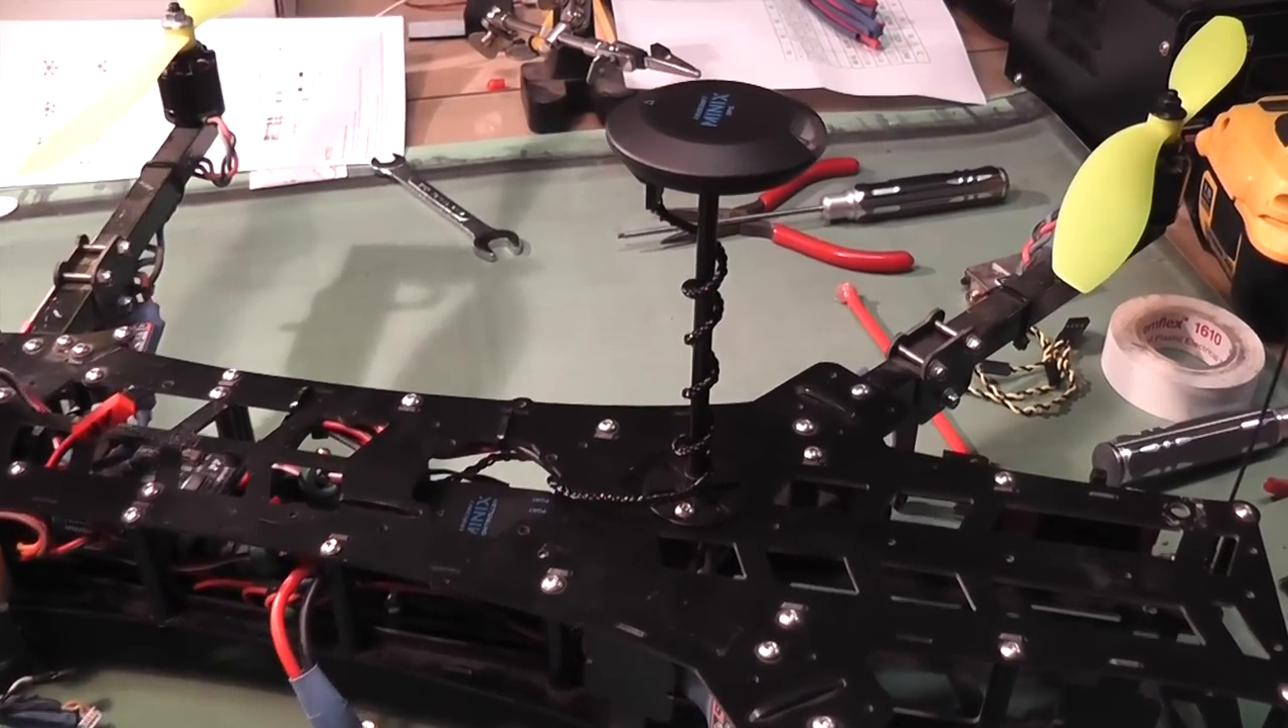So I've just gone ahead and I've installed the GPS unit and I just affixed it to the the top.